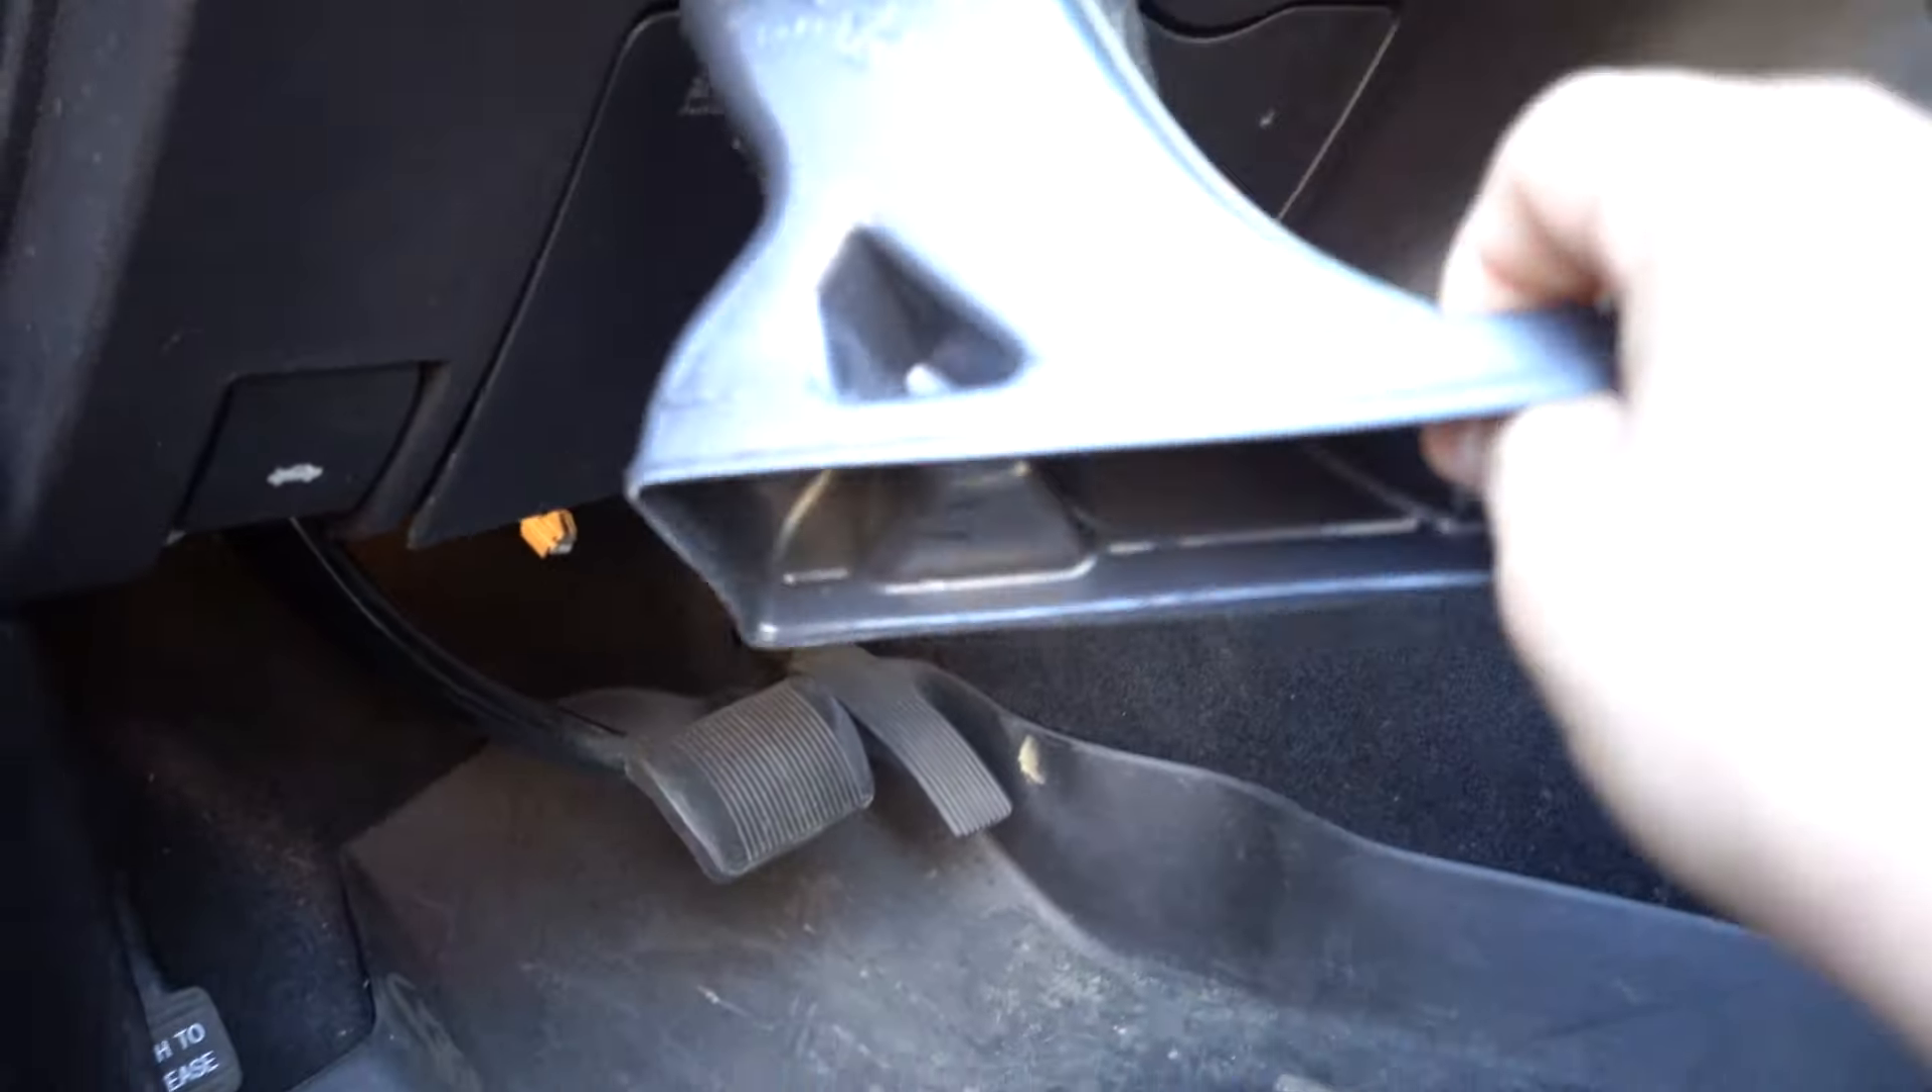And as you can see I've taken the lower part of the ducting out because I have this piece right here ready to just pop out.